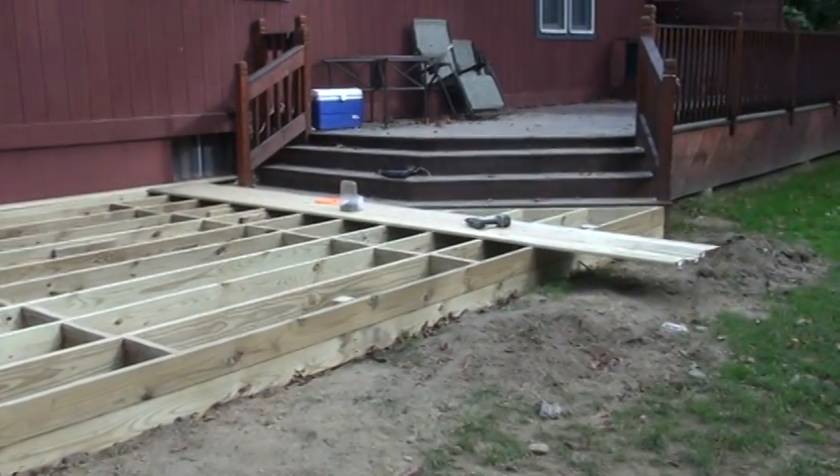As you can see frame complete and we're starting to lay some deck boards.